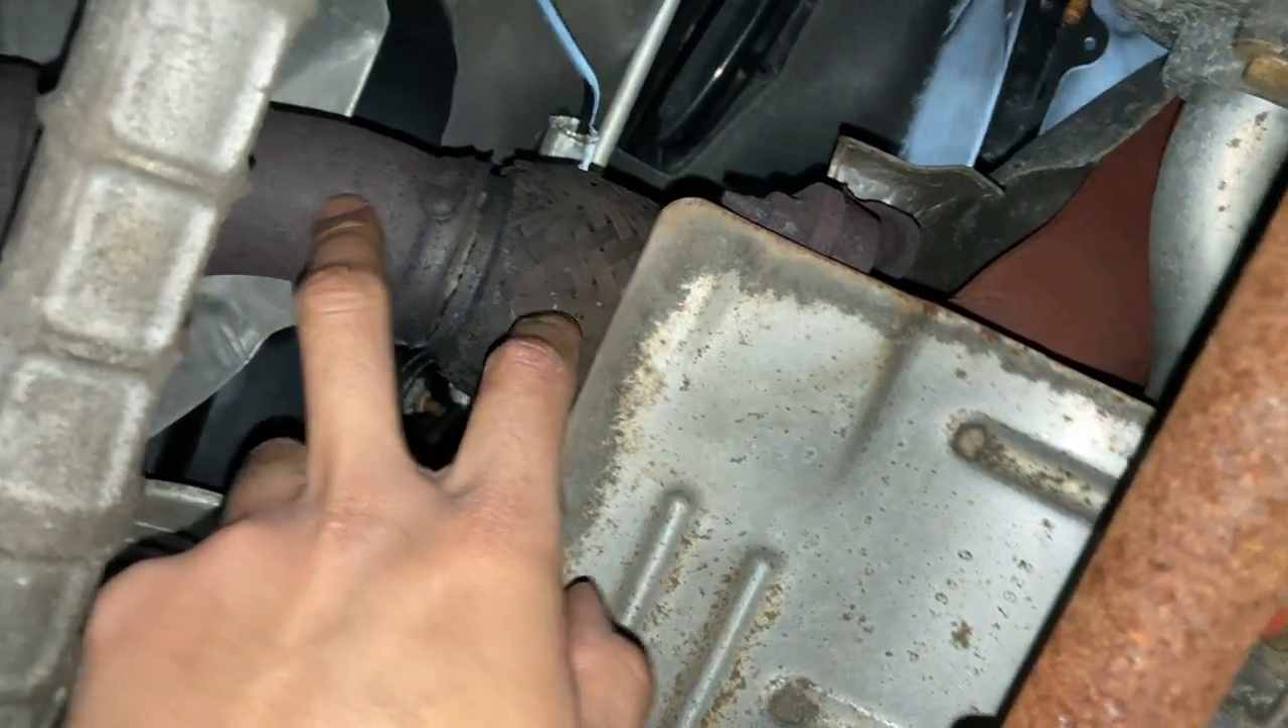If you take a look right here there's a nasty crack or gap between these two pipes.